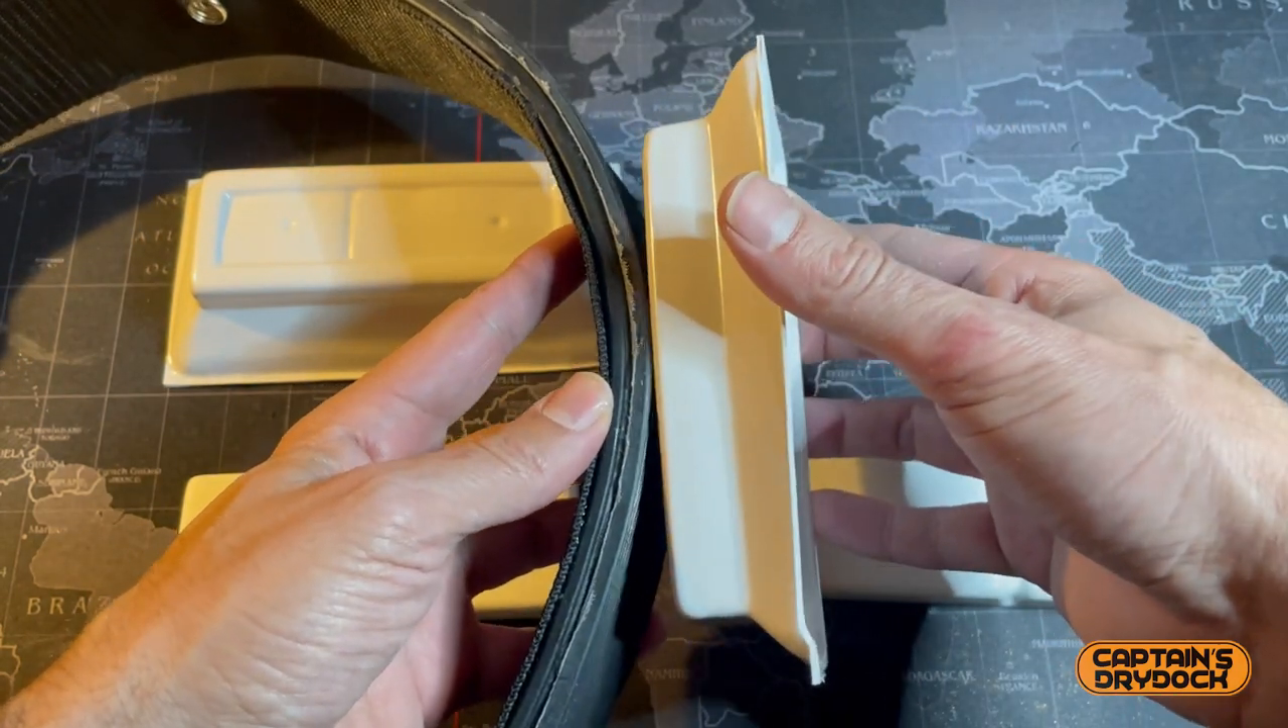Now here's the belt here That is naturally curved And yeah it doesn't marry up at all well.